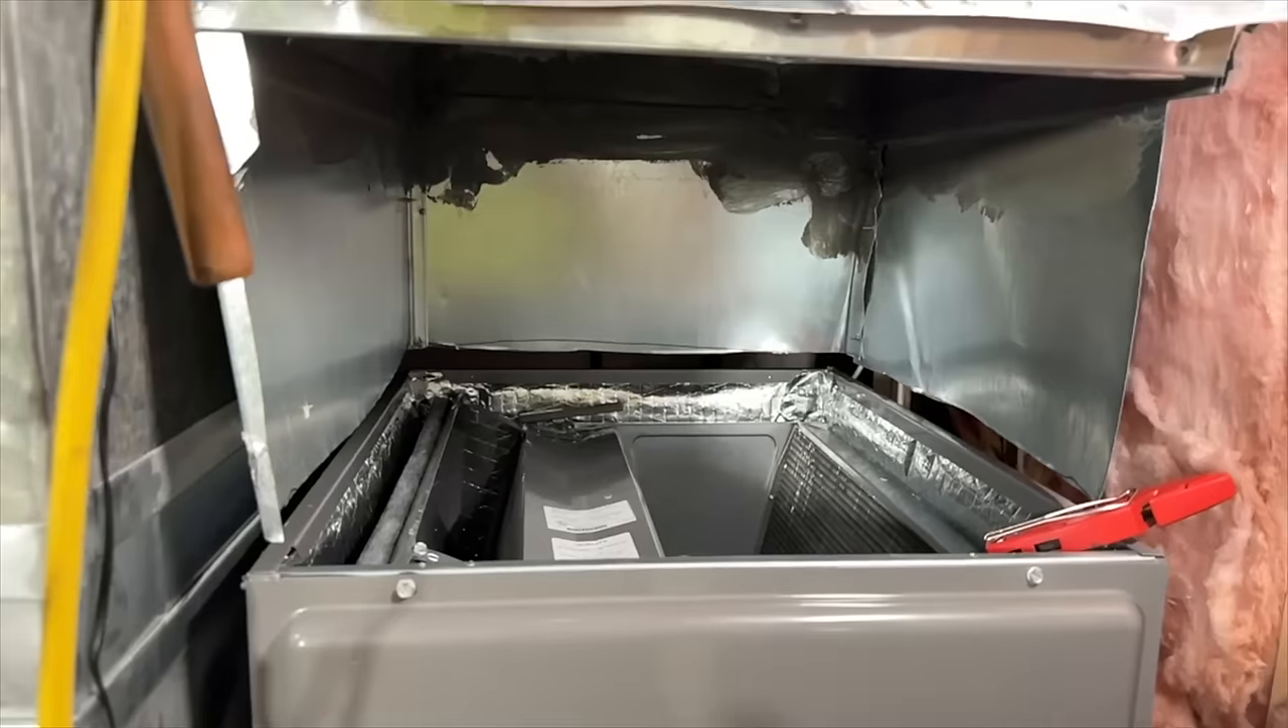So in here we've got our coil set in place.